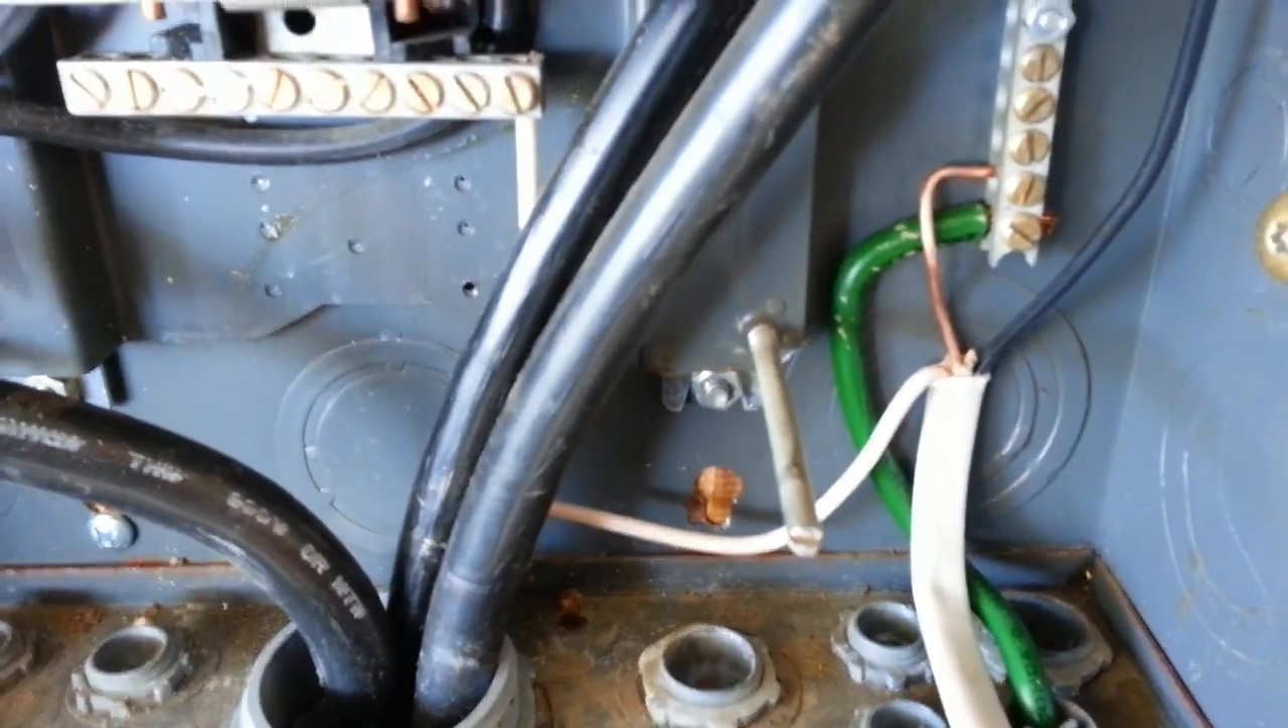Alright, so I made my connections. You can see that the ground is on the ground bus.